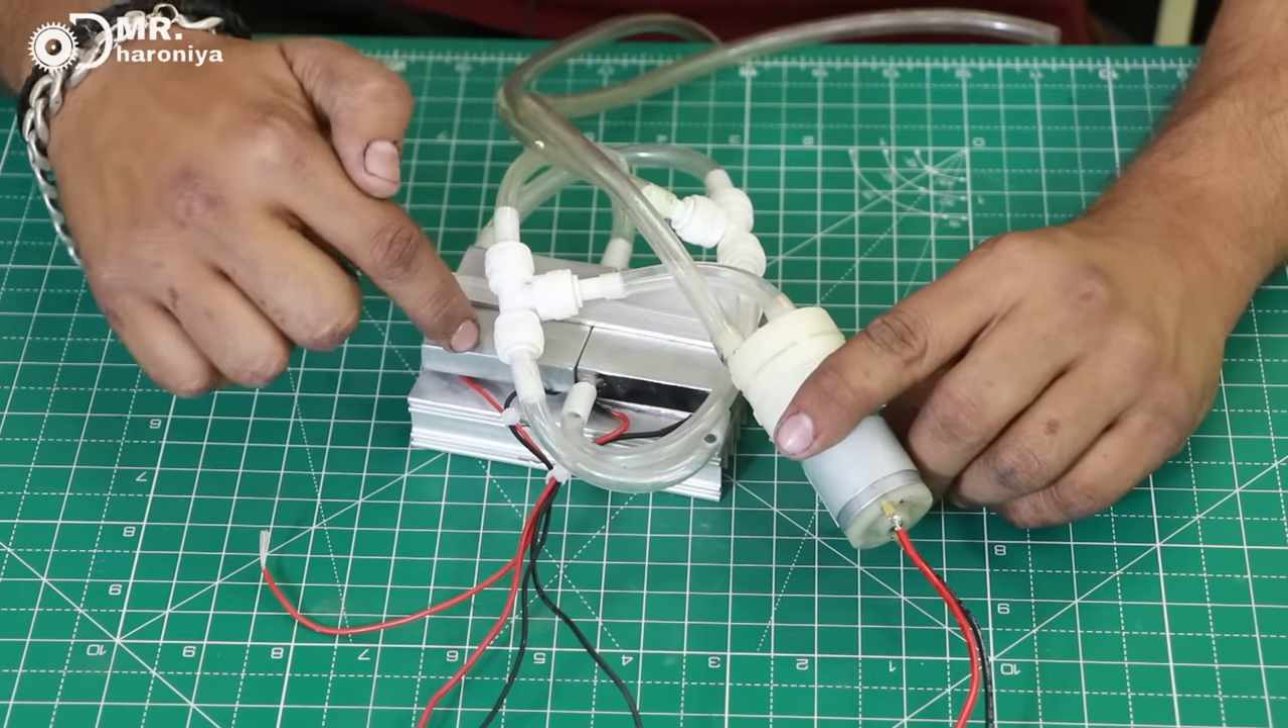हमने मोटर को भी लगा दिया, इसकी वाइरिंग भी कर दी है।